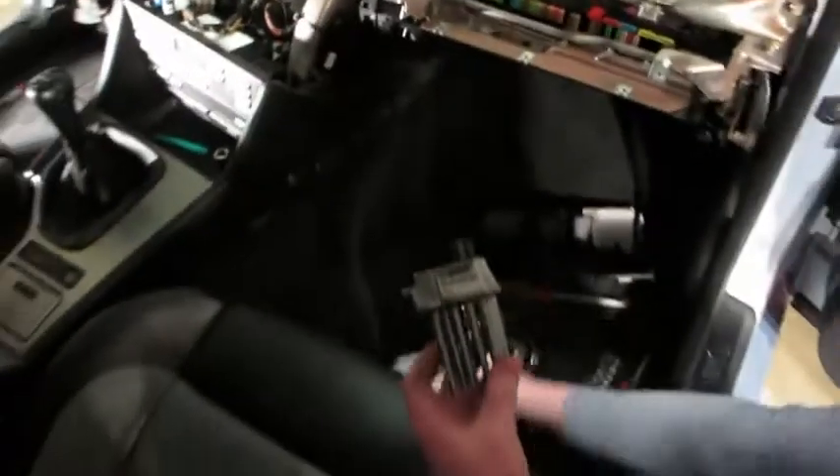Lower motor has been removed now we just pulled the final stage resistor.